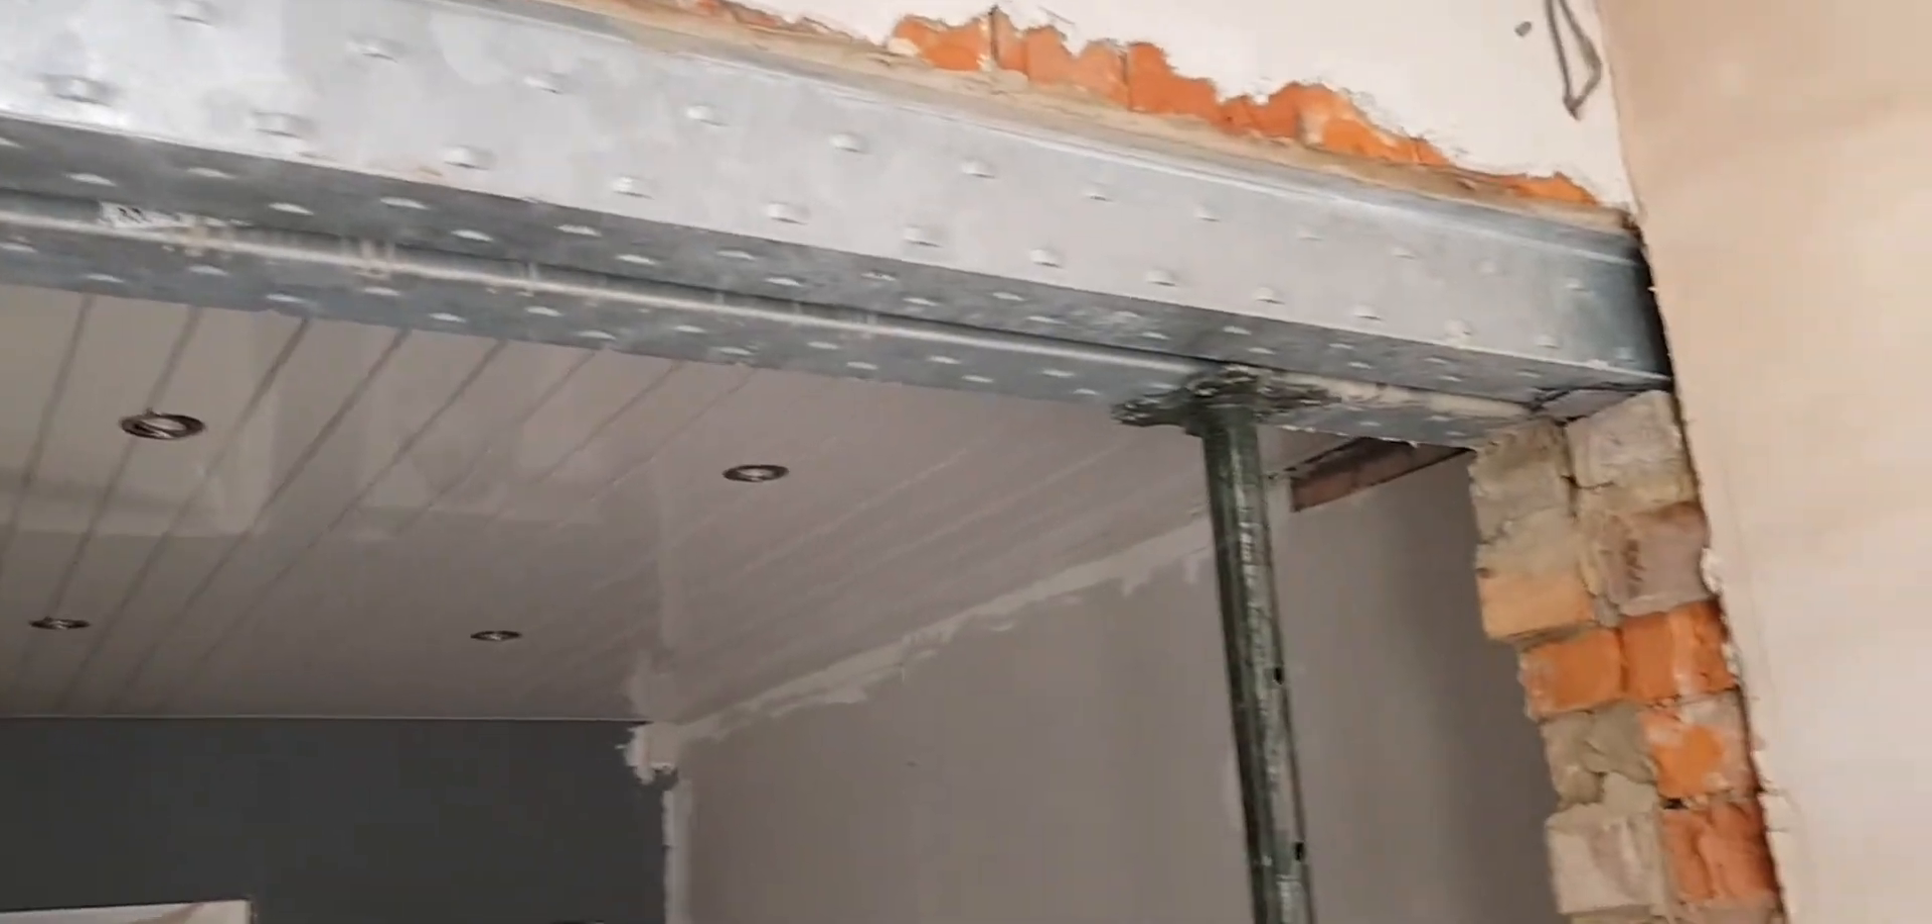So I've got the steel lintels in.